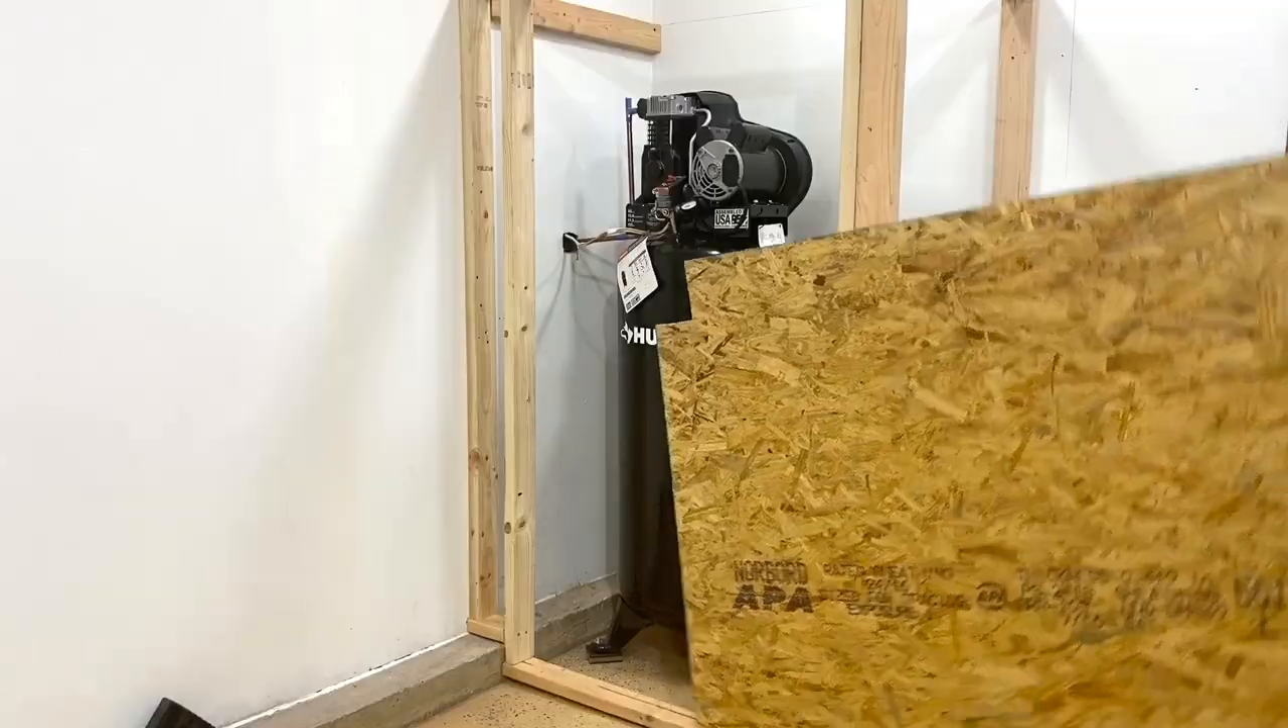What you're seeing so far is just the 2x4 framing around the air compressor.